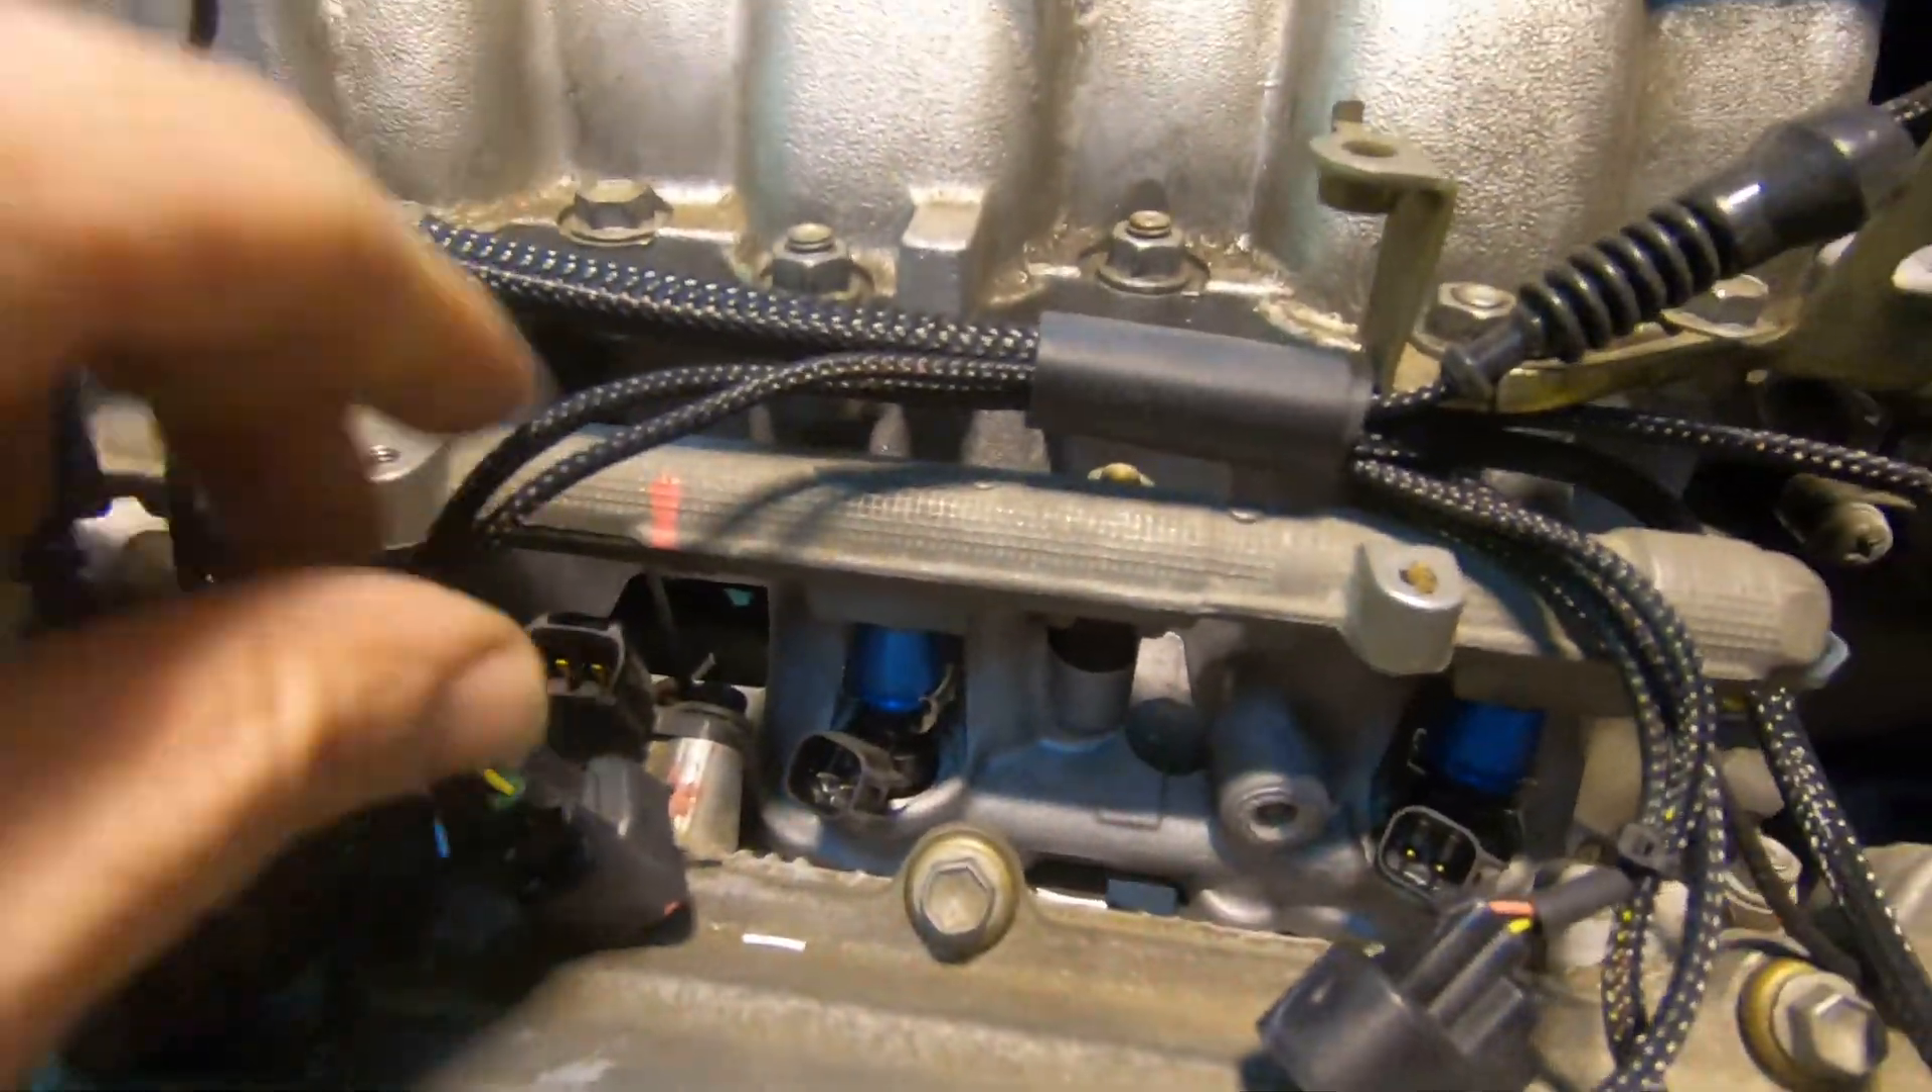And this is what the wiring loom is presently looking like not everything is plugged in.